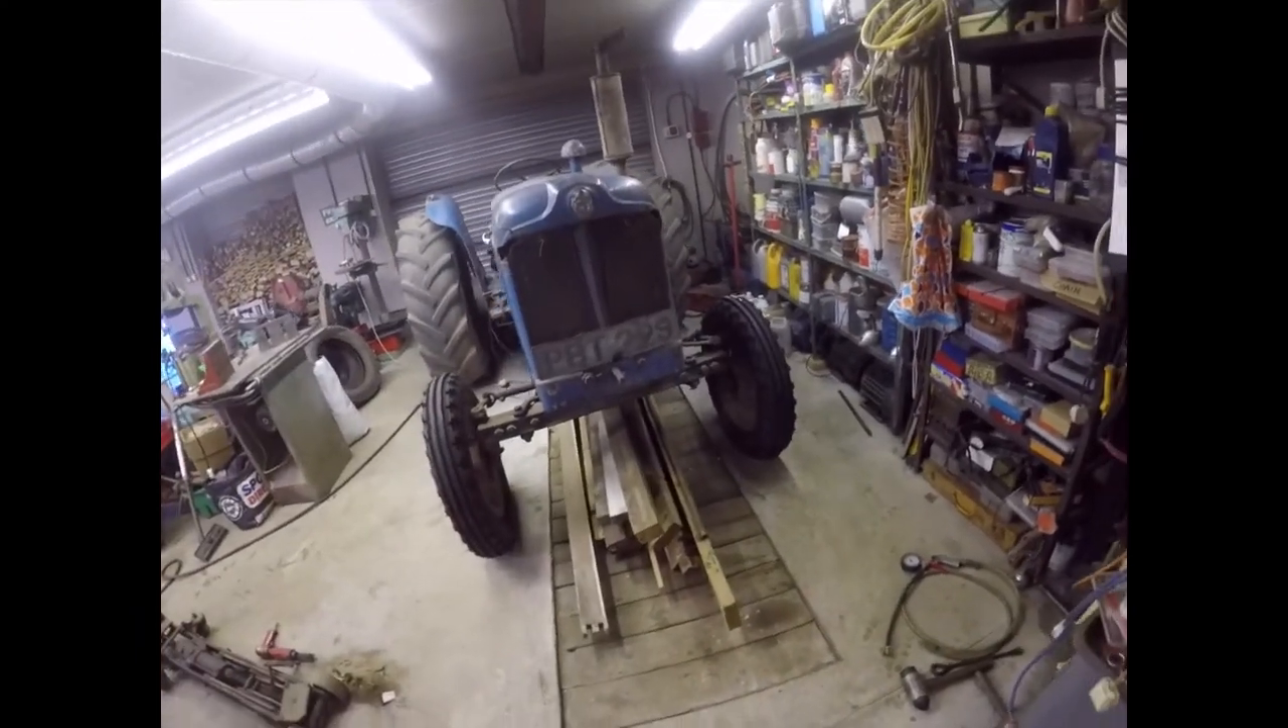Tractor sat on new tyres. Doesn't that look good?